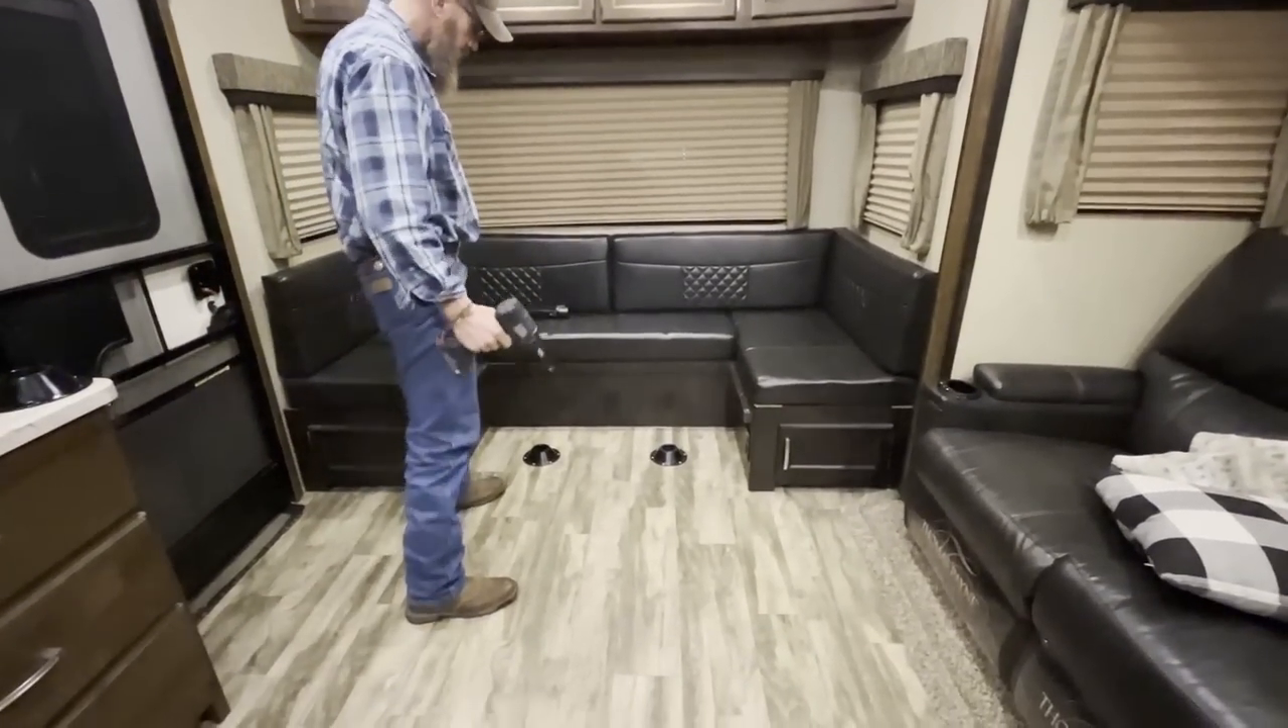Now the last thing we have to do over here is take the pegs off of the floor.